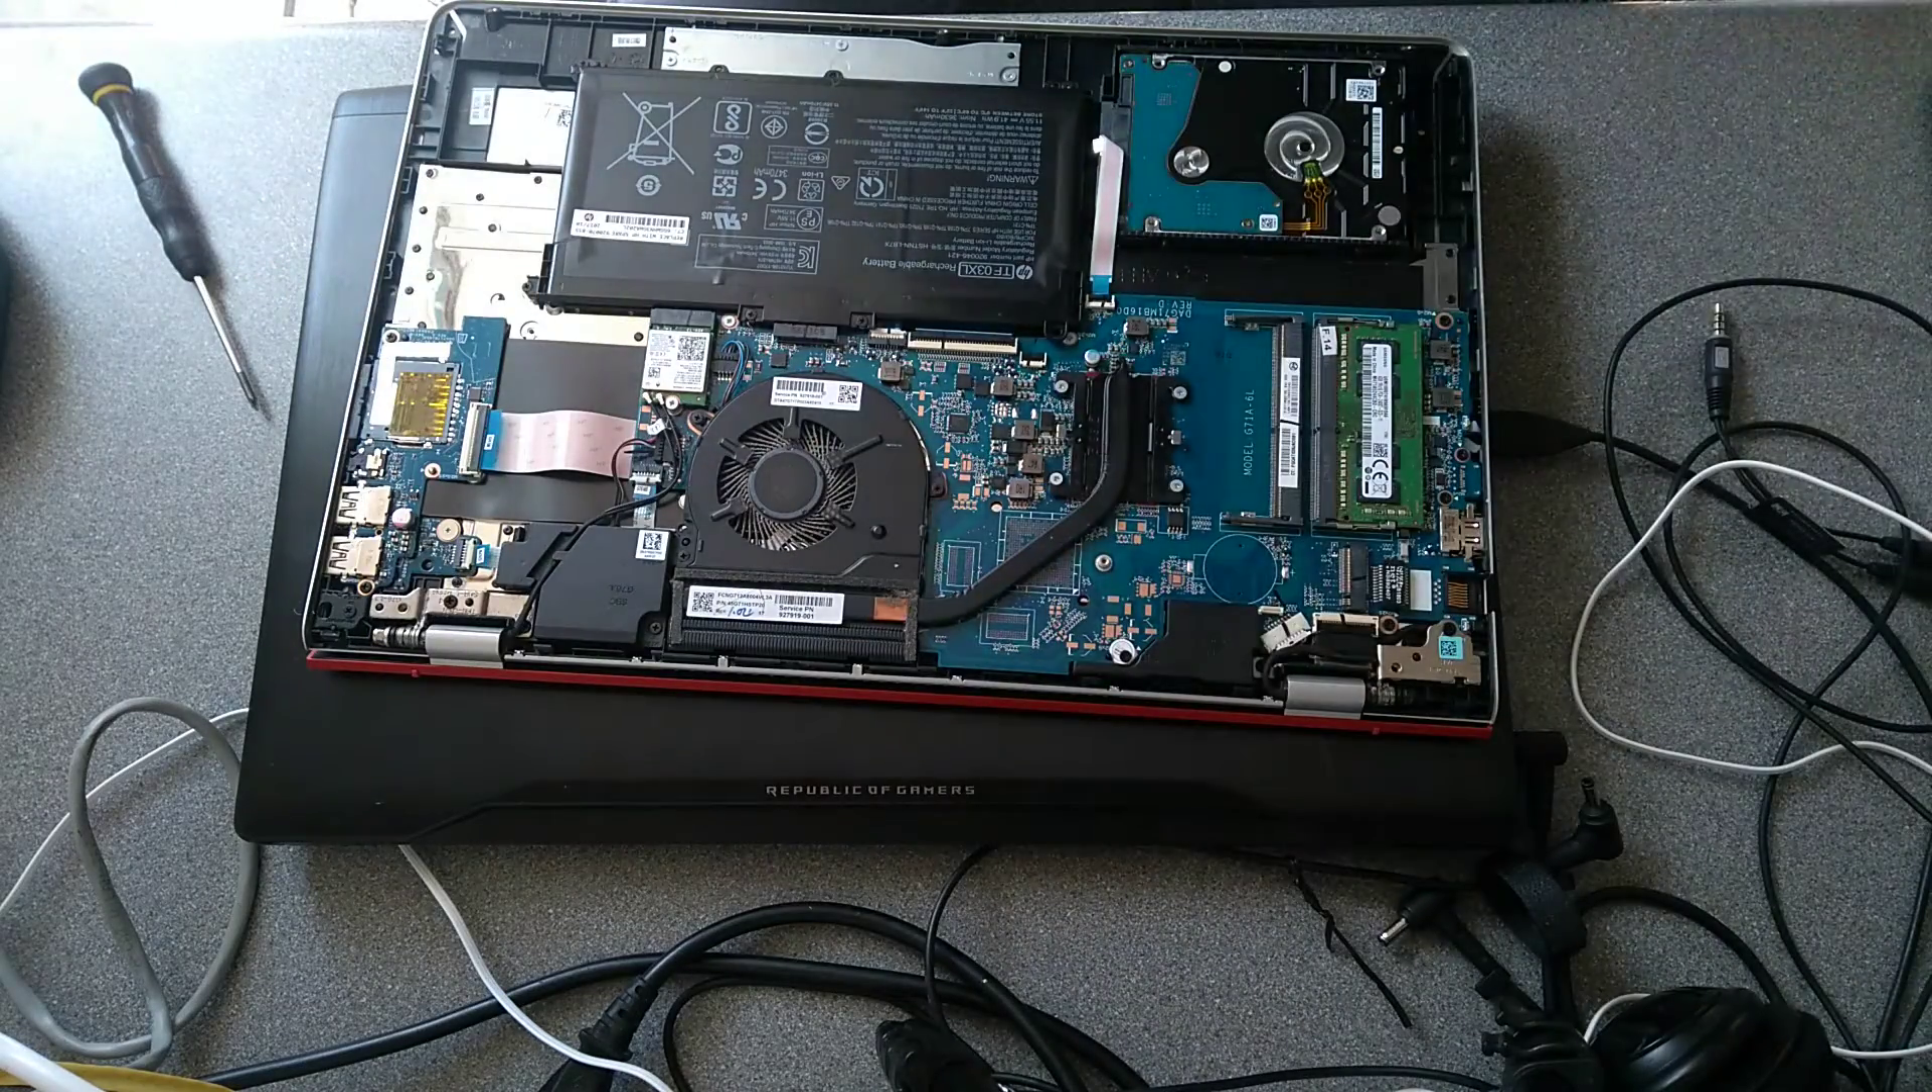There we go, that's the underside of the machine off.